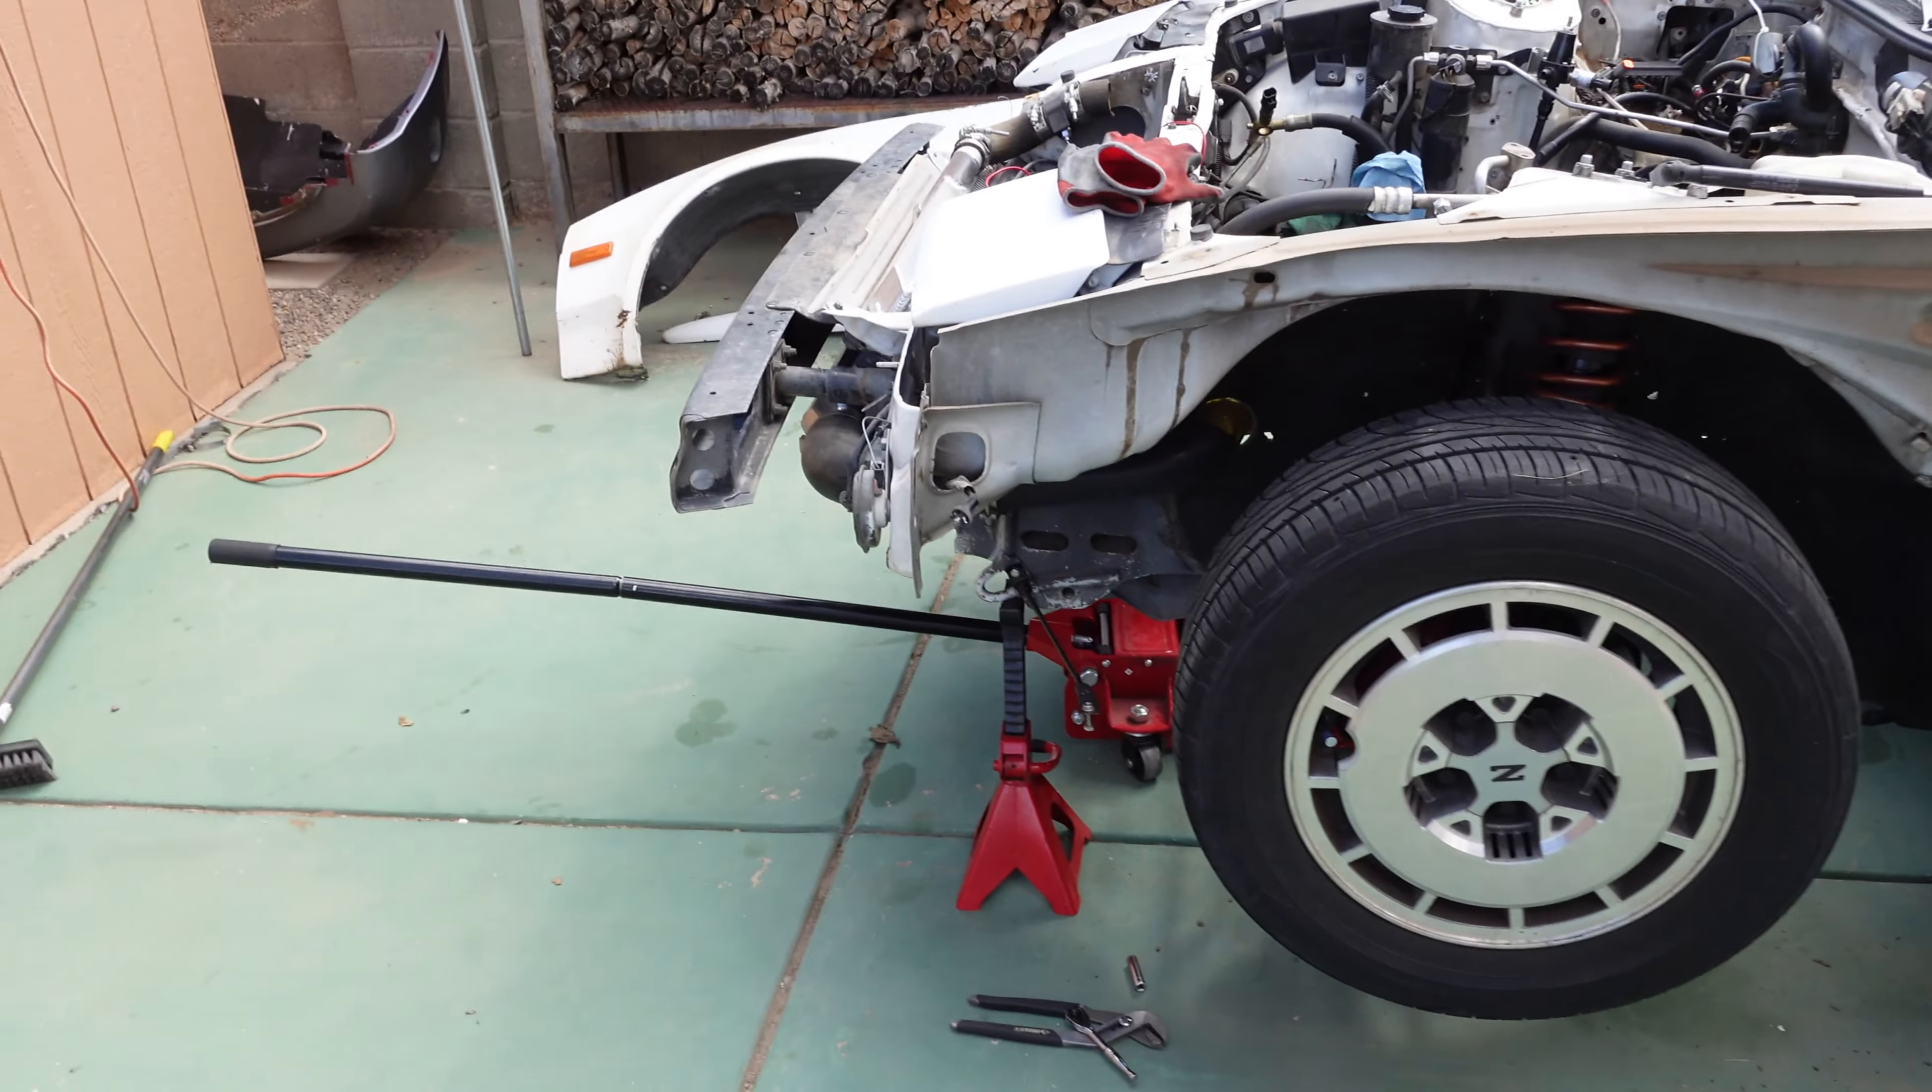All right guys as you can see we've made some really good progress on these body panels got the front bumper off.